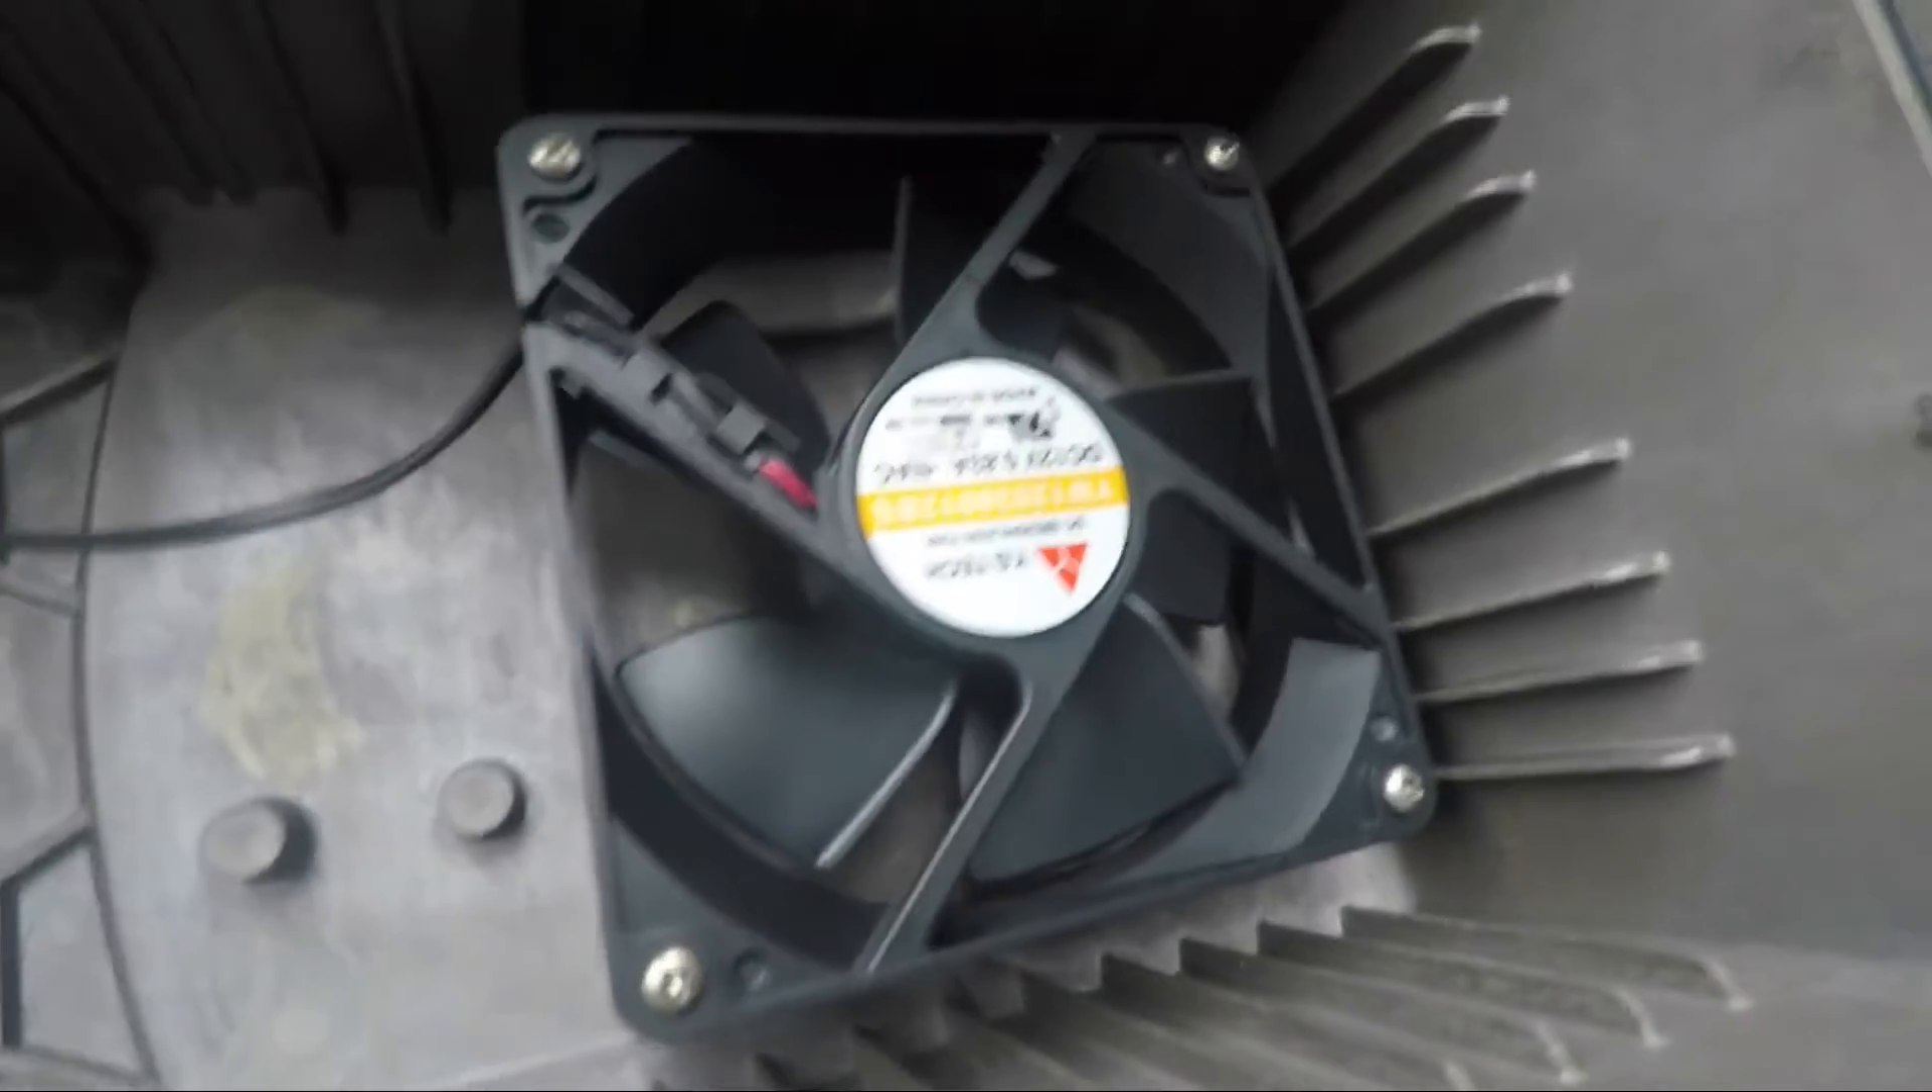Alright, those are all four screws back in. The fan's in, the wire's coming out in the same position.